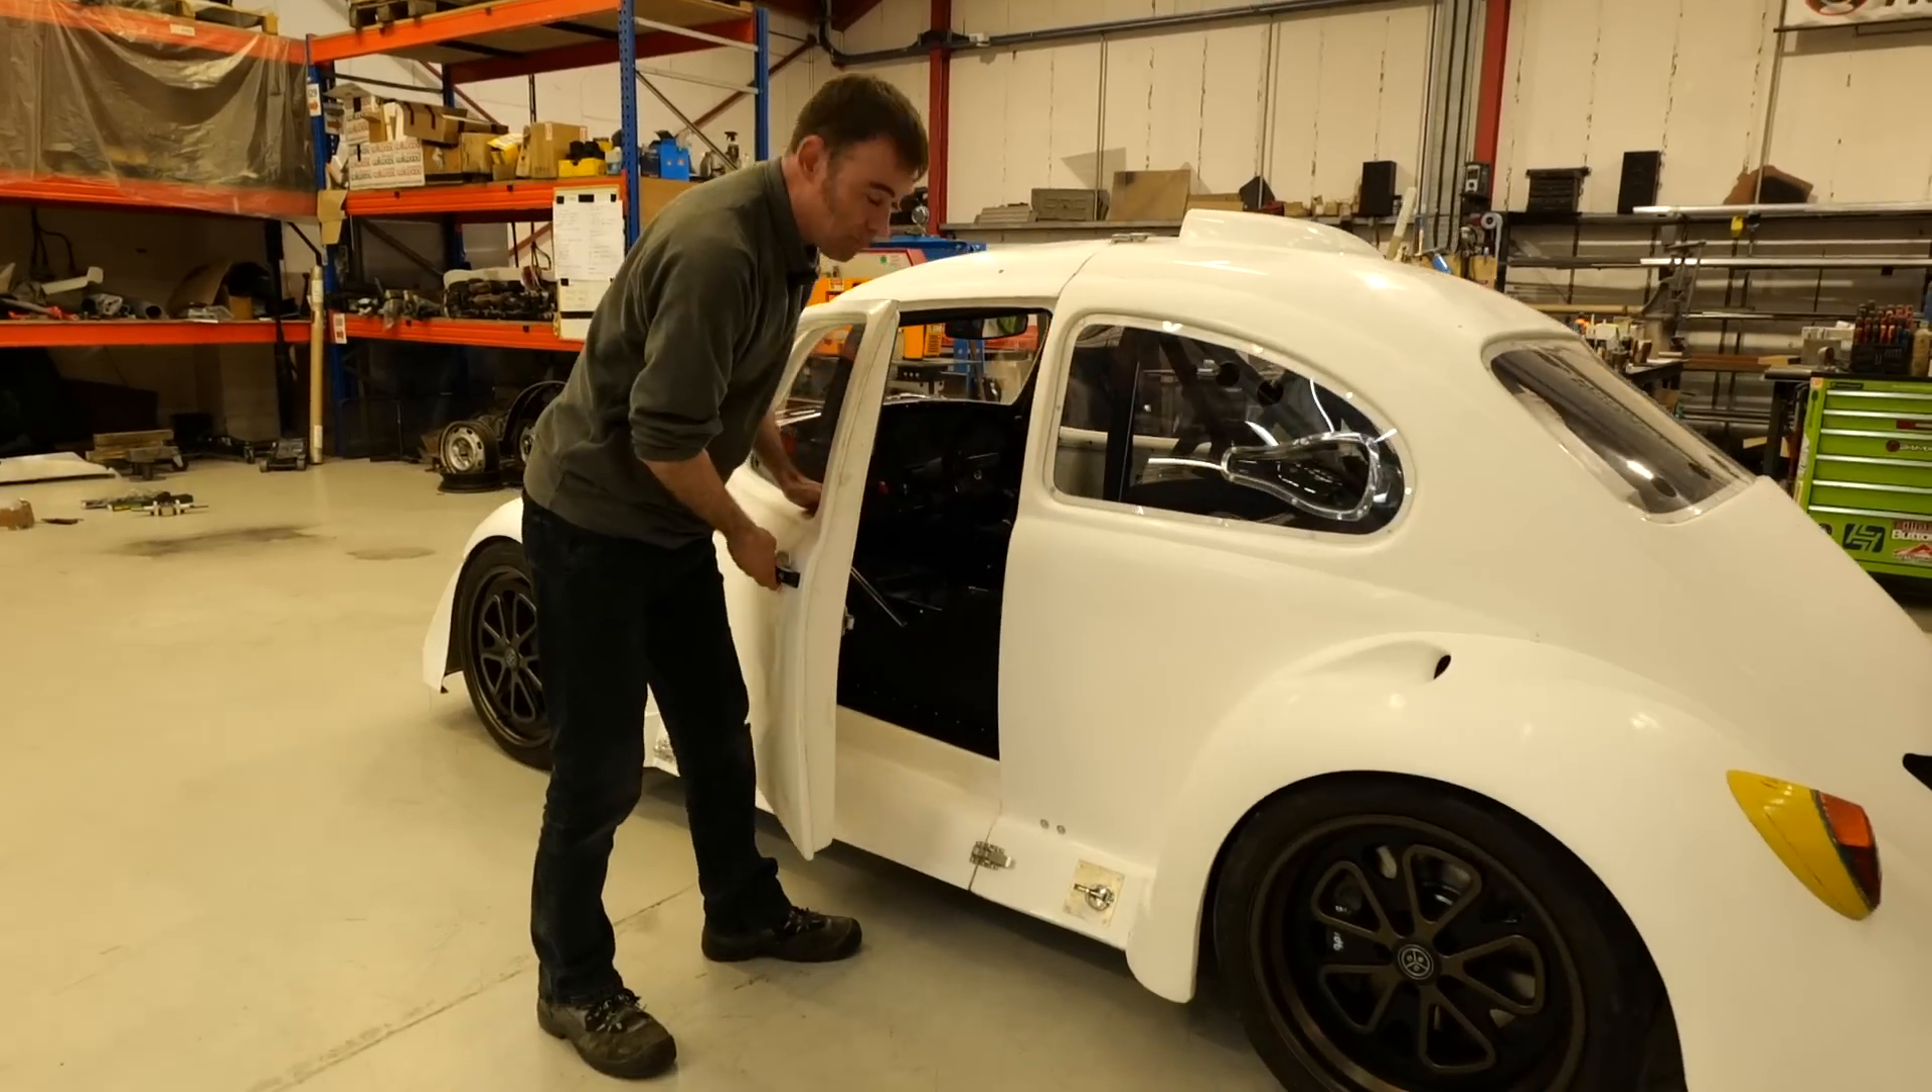So we've got the bodywork on, we've got the rear clip here, and we've got the doors on.